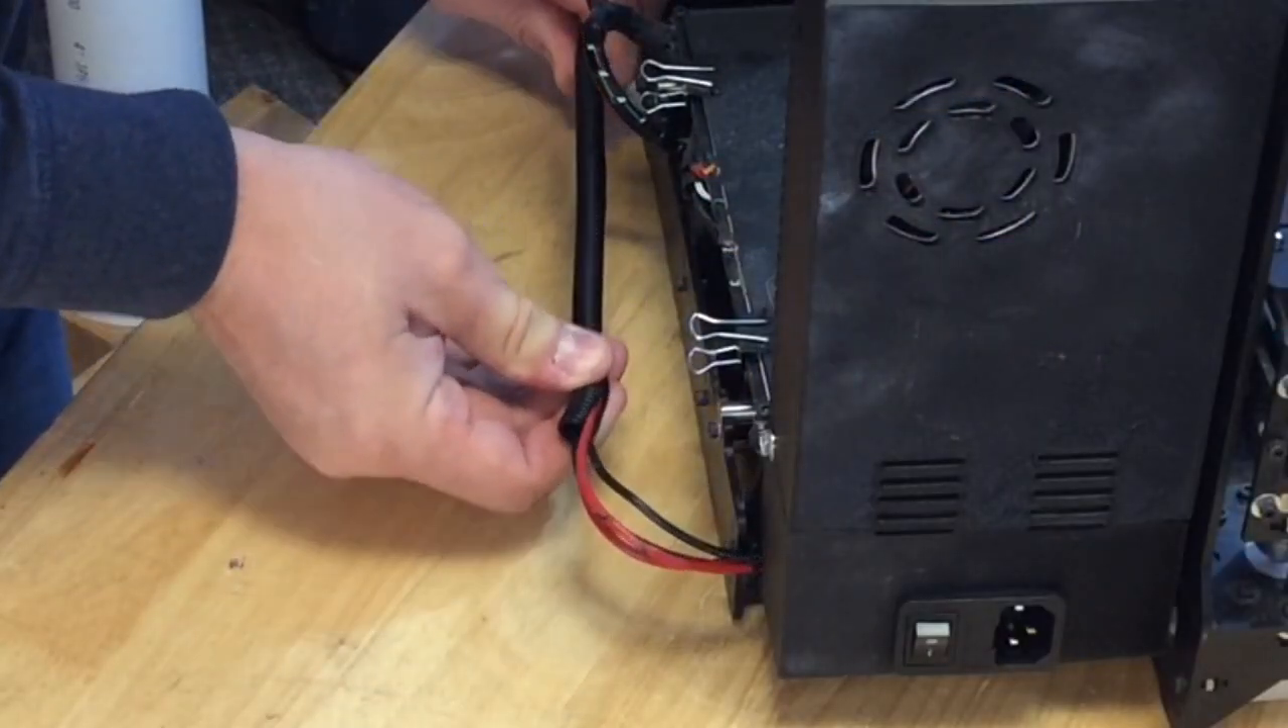I added this plastic sheathing over that wire to give it a little more protection.